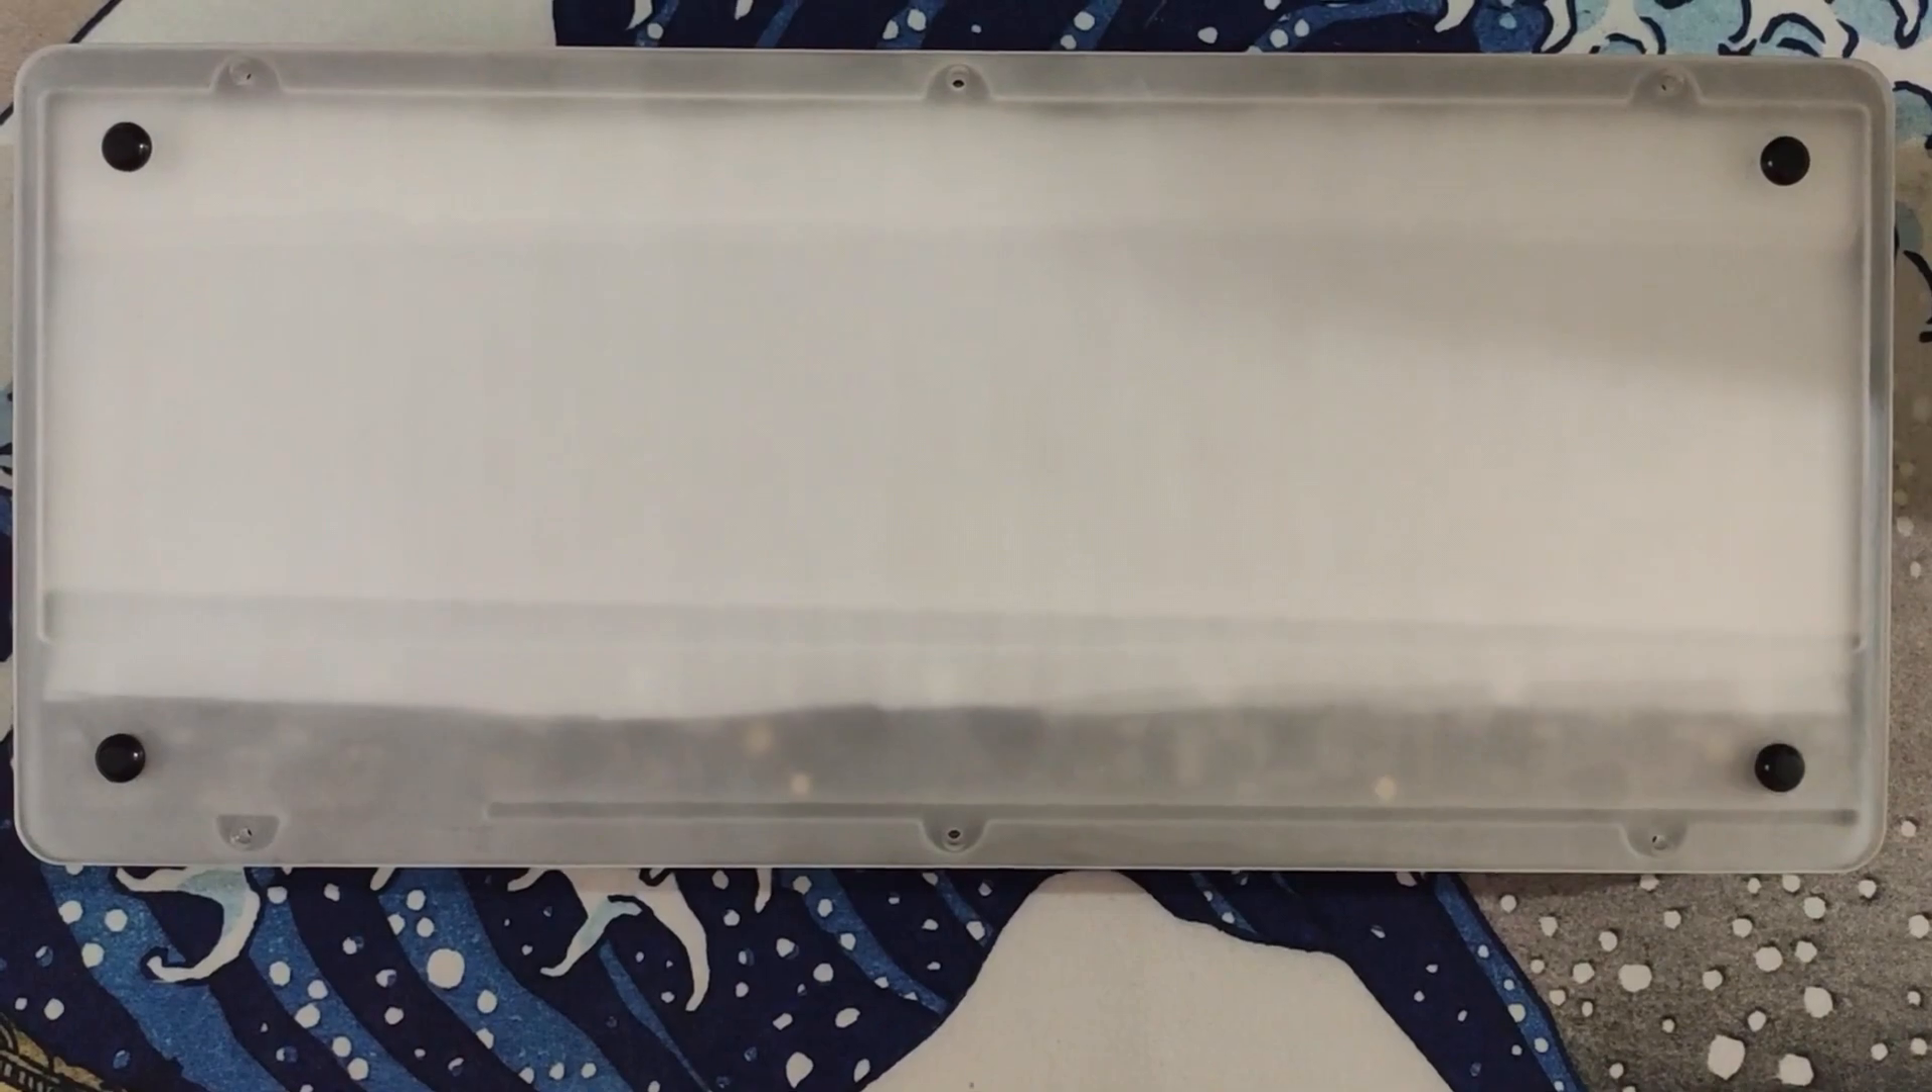And this is how it looks like with the acrylic back plate on the case.